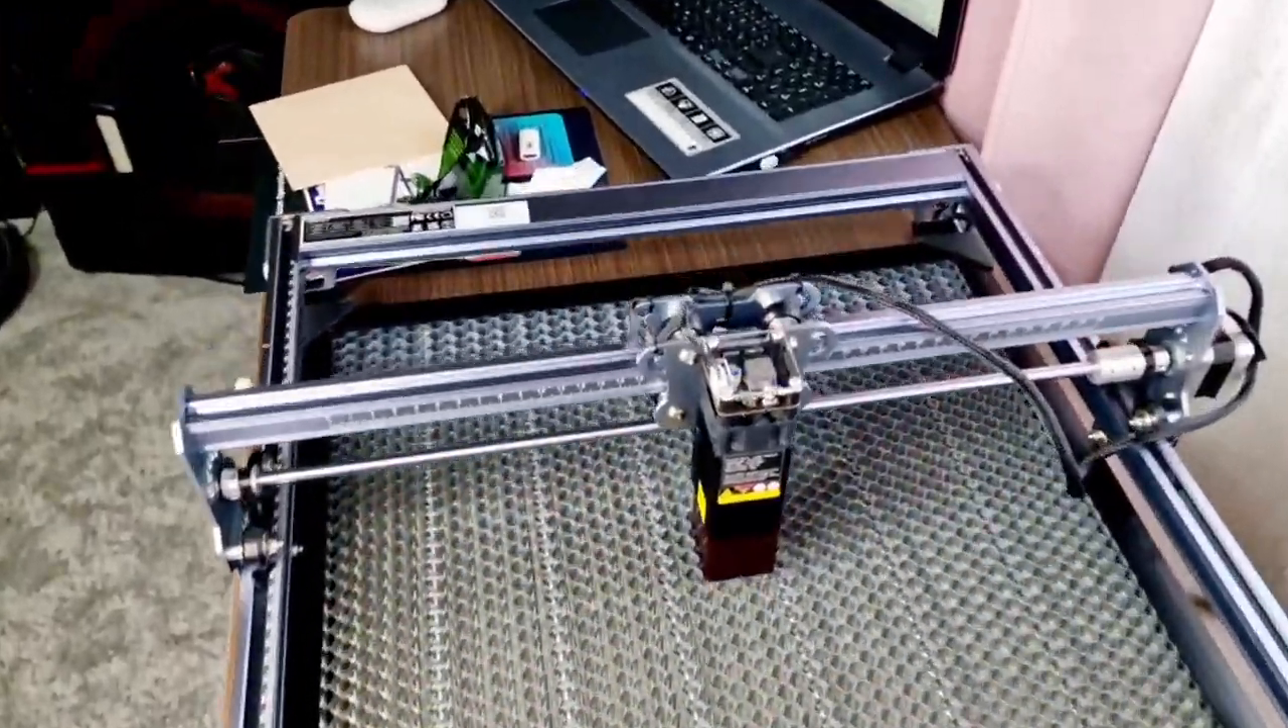We are done building the falcon laser engraver.